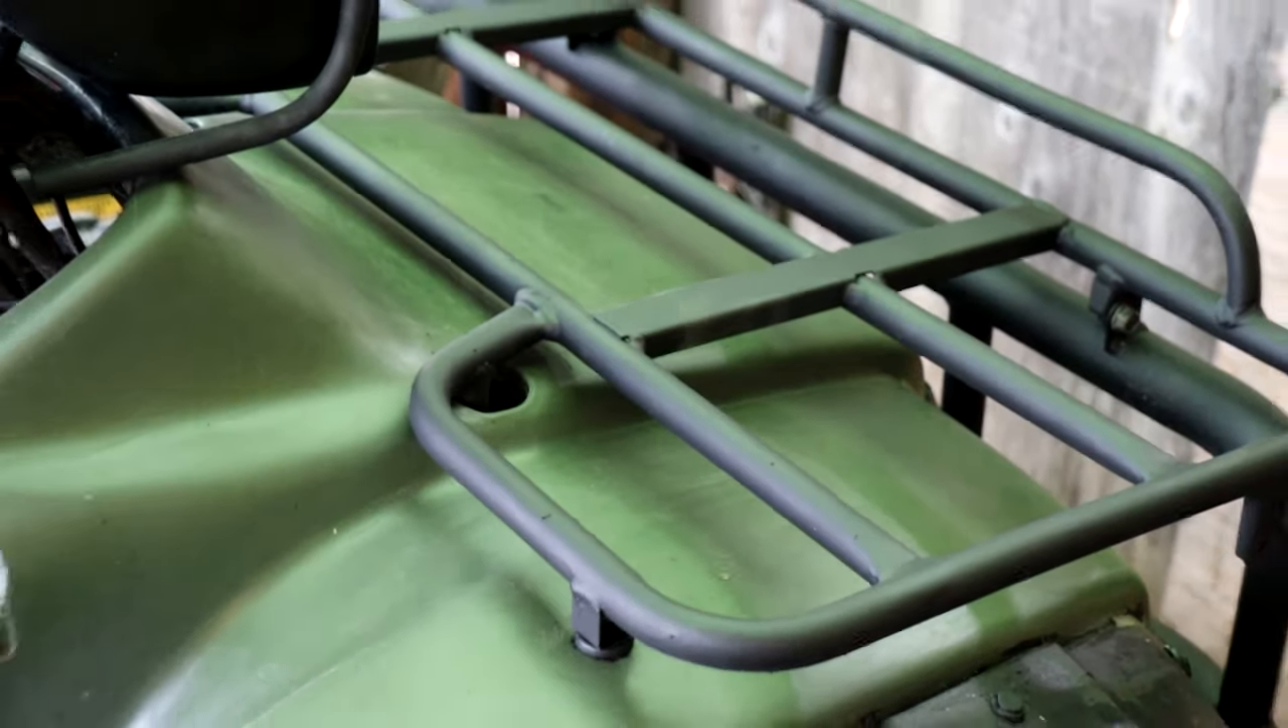Awesome, I got the old paint off, got my racks back on.